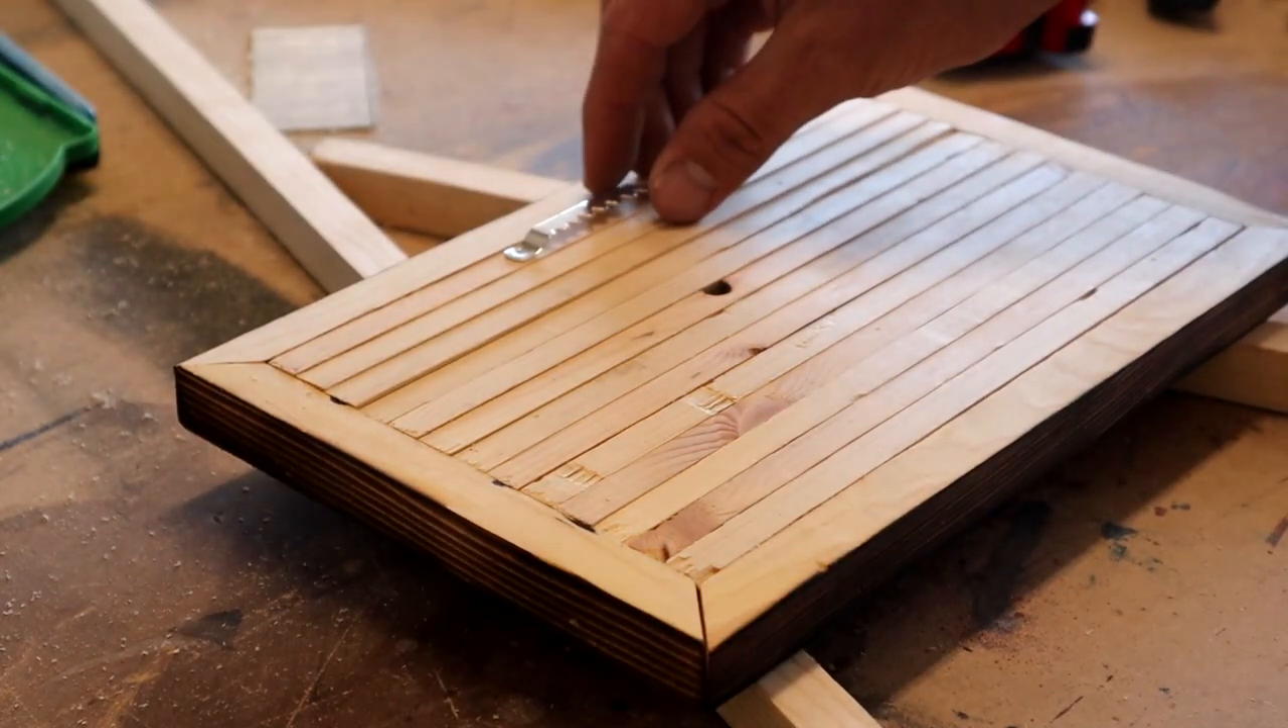All right so I got my frame put on.